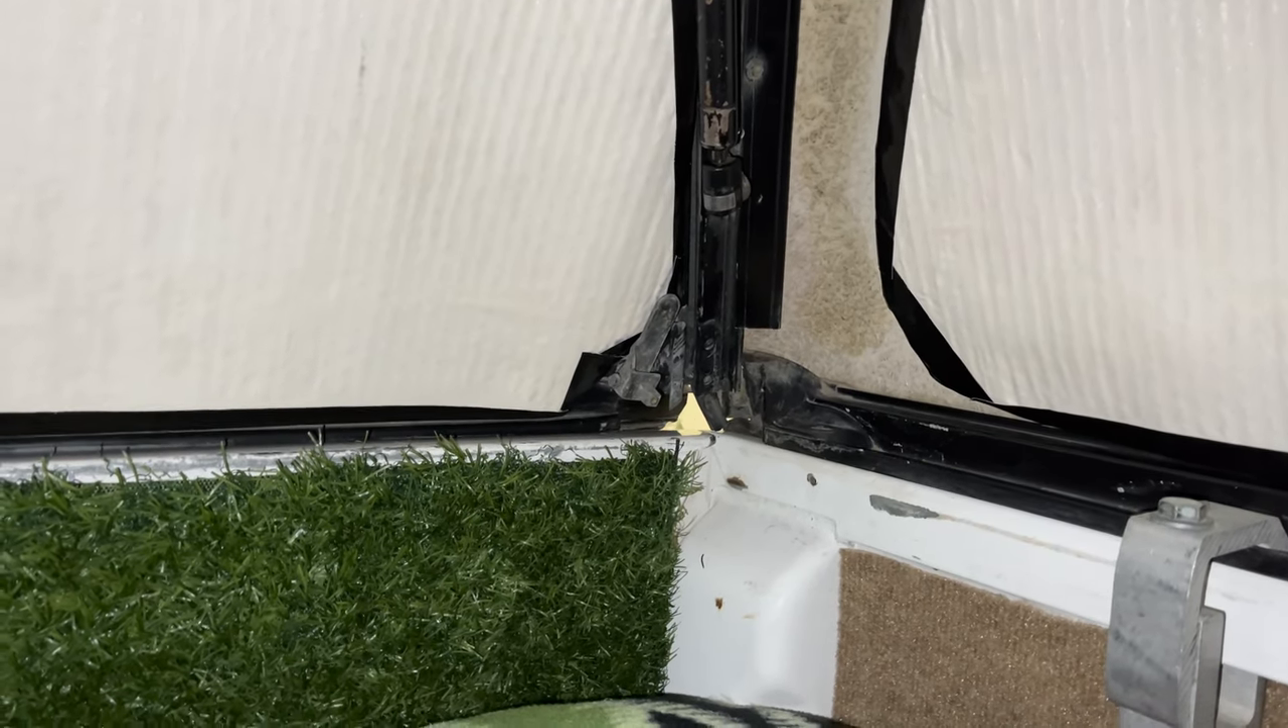This corner here though there's quite a bit of gap so I'm gonna have to seal that somehow.